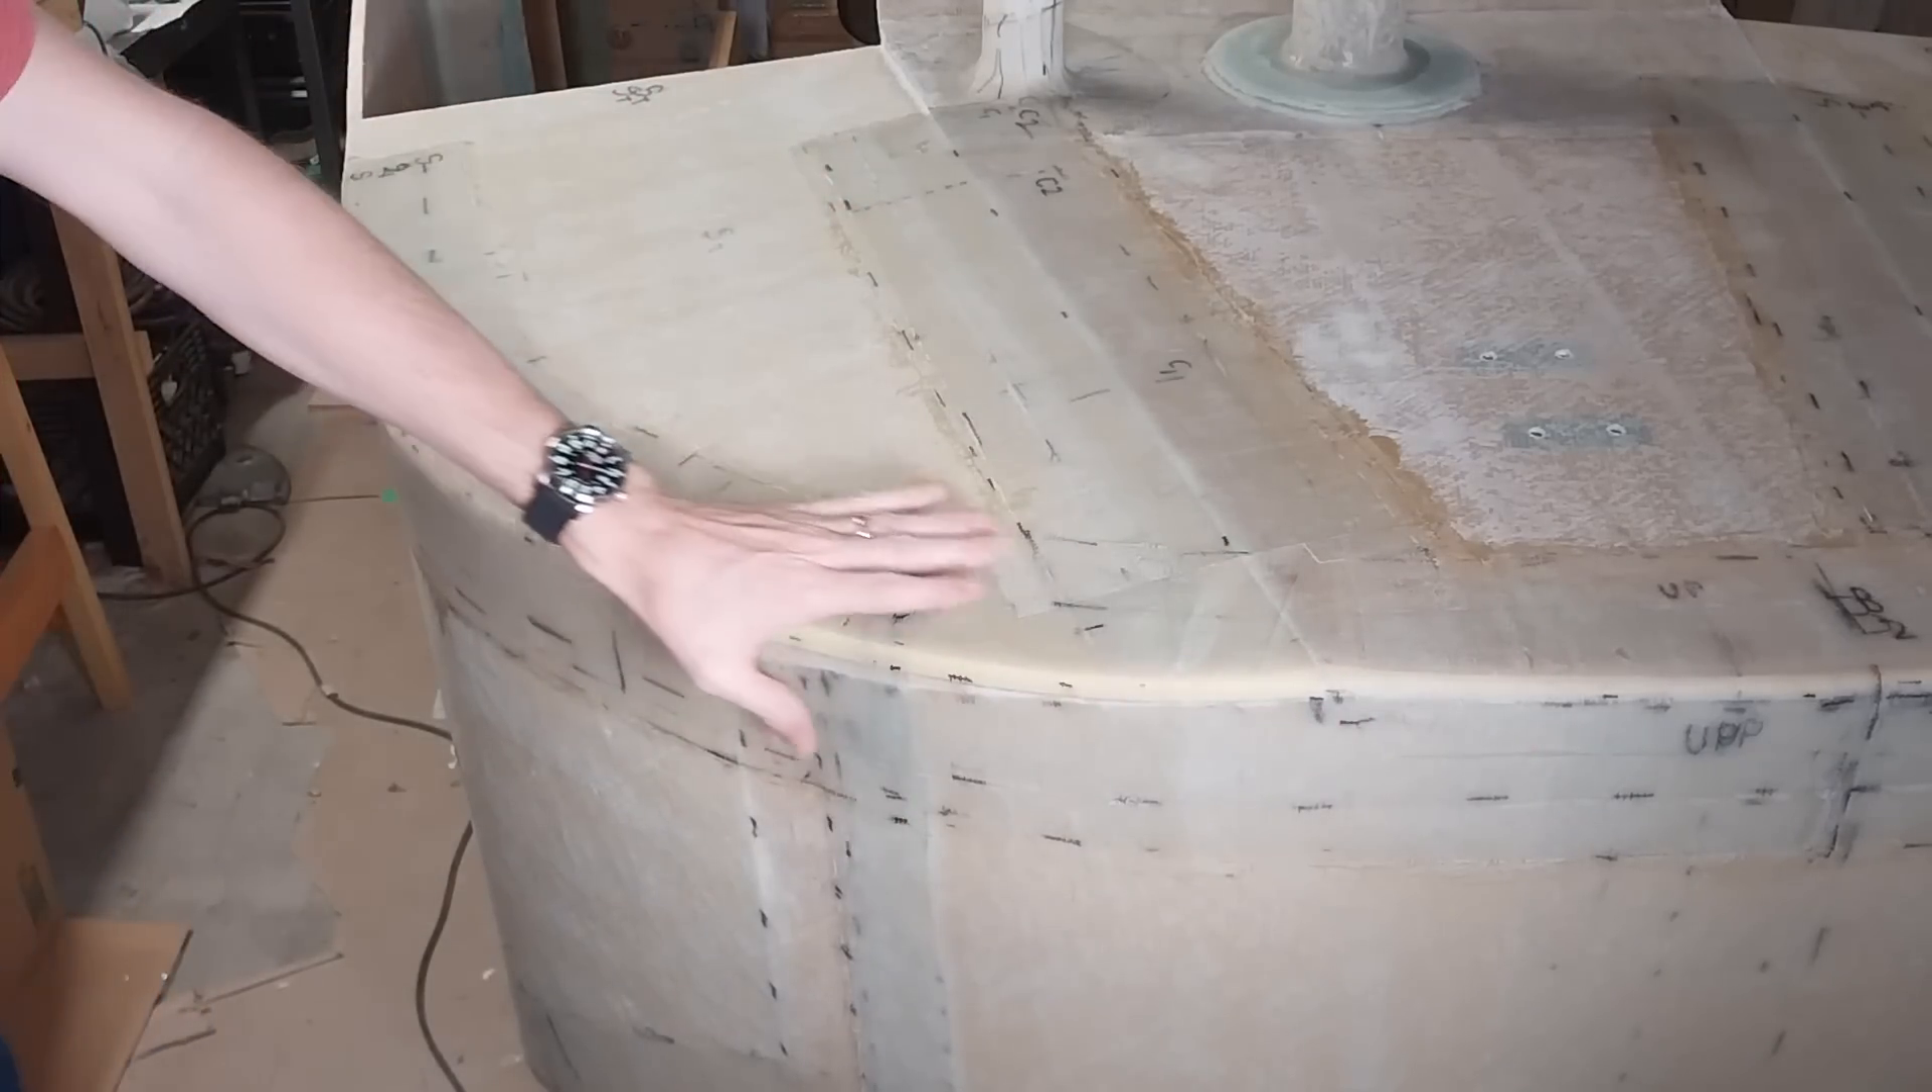It's pretty wild to me to see the first deck to hull joint fiberglassed over on the boat.